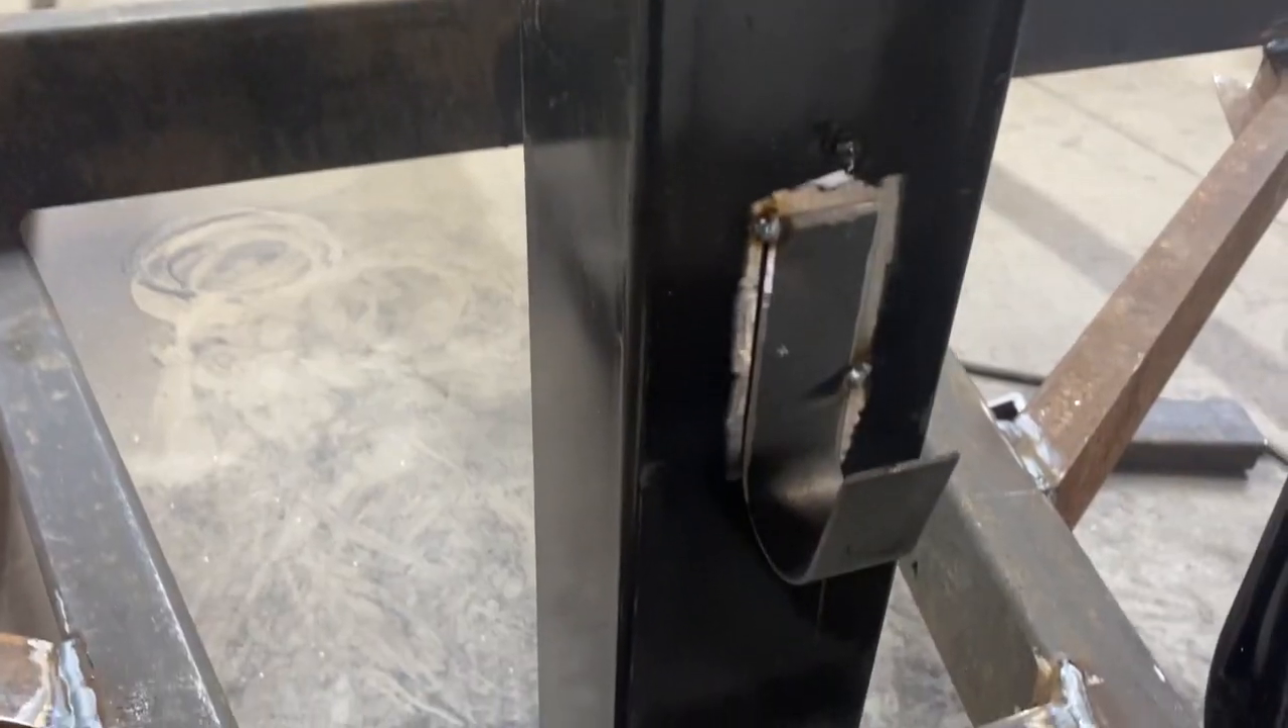Got my little hook on there. For my crank handle.